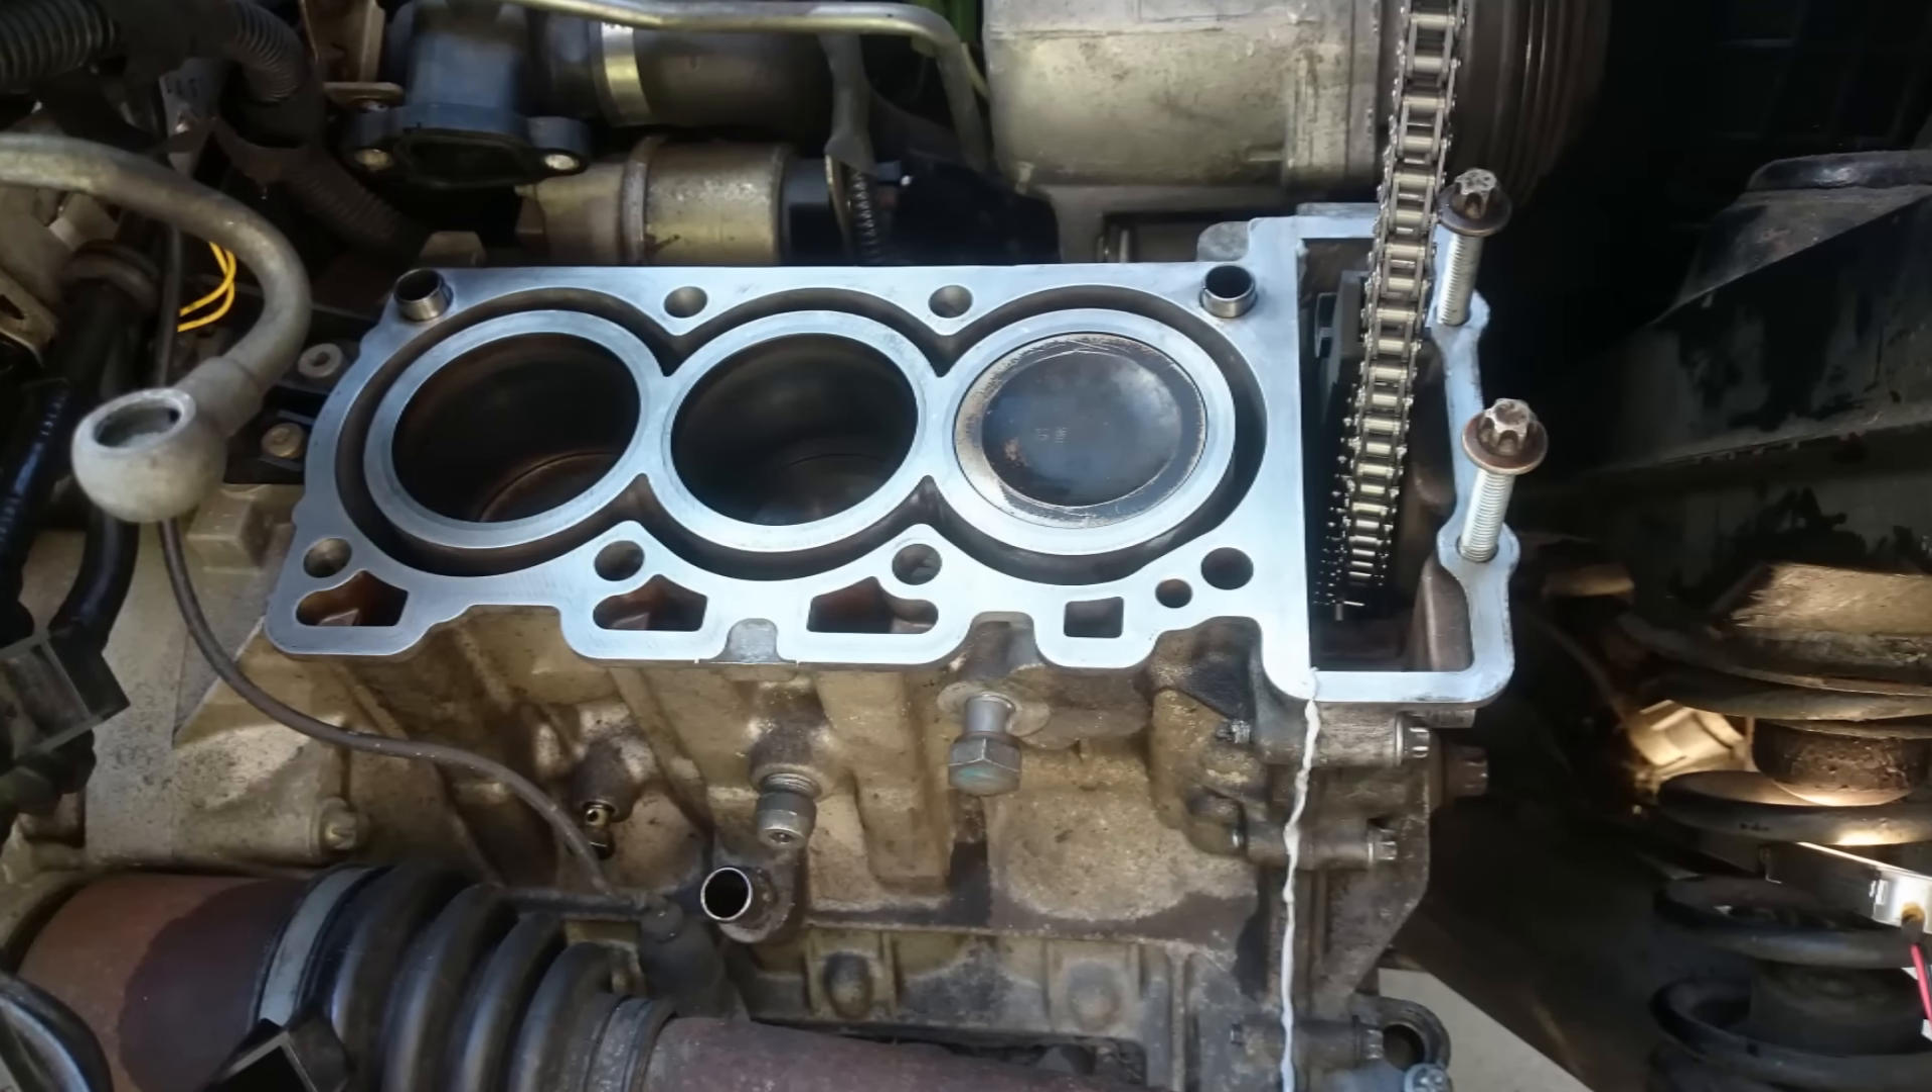Hier sieht man jetzt also meinen motorblock rechts habe ich die steuerkette aufgehängt.